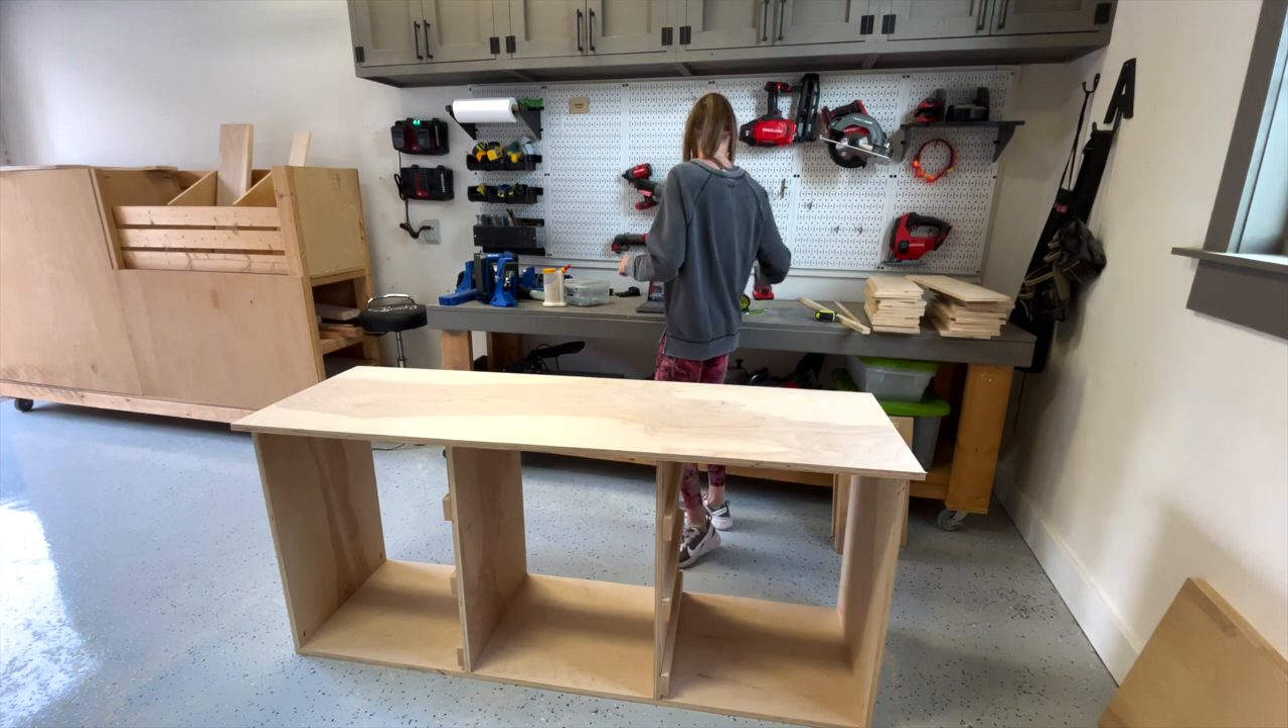Okay so I've got the main cabinet frame done now I just need to add the two shelves in the middle and then move on to the face frame.